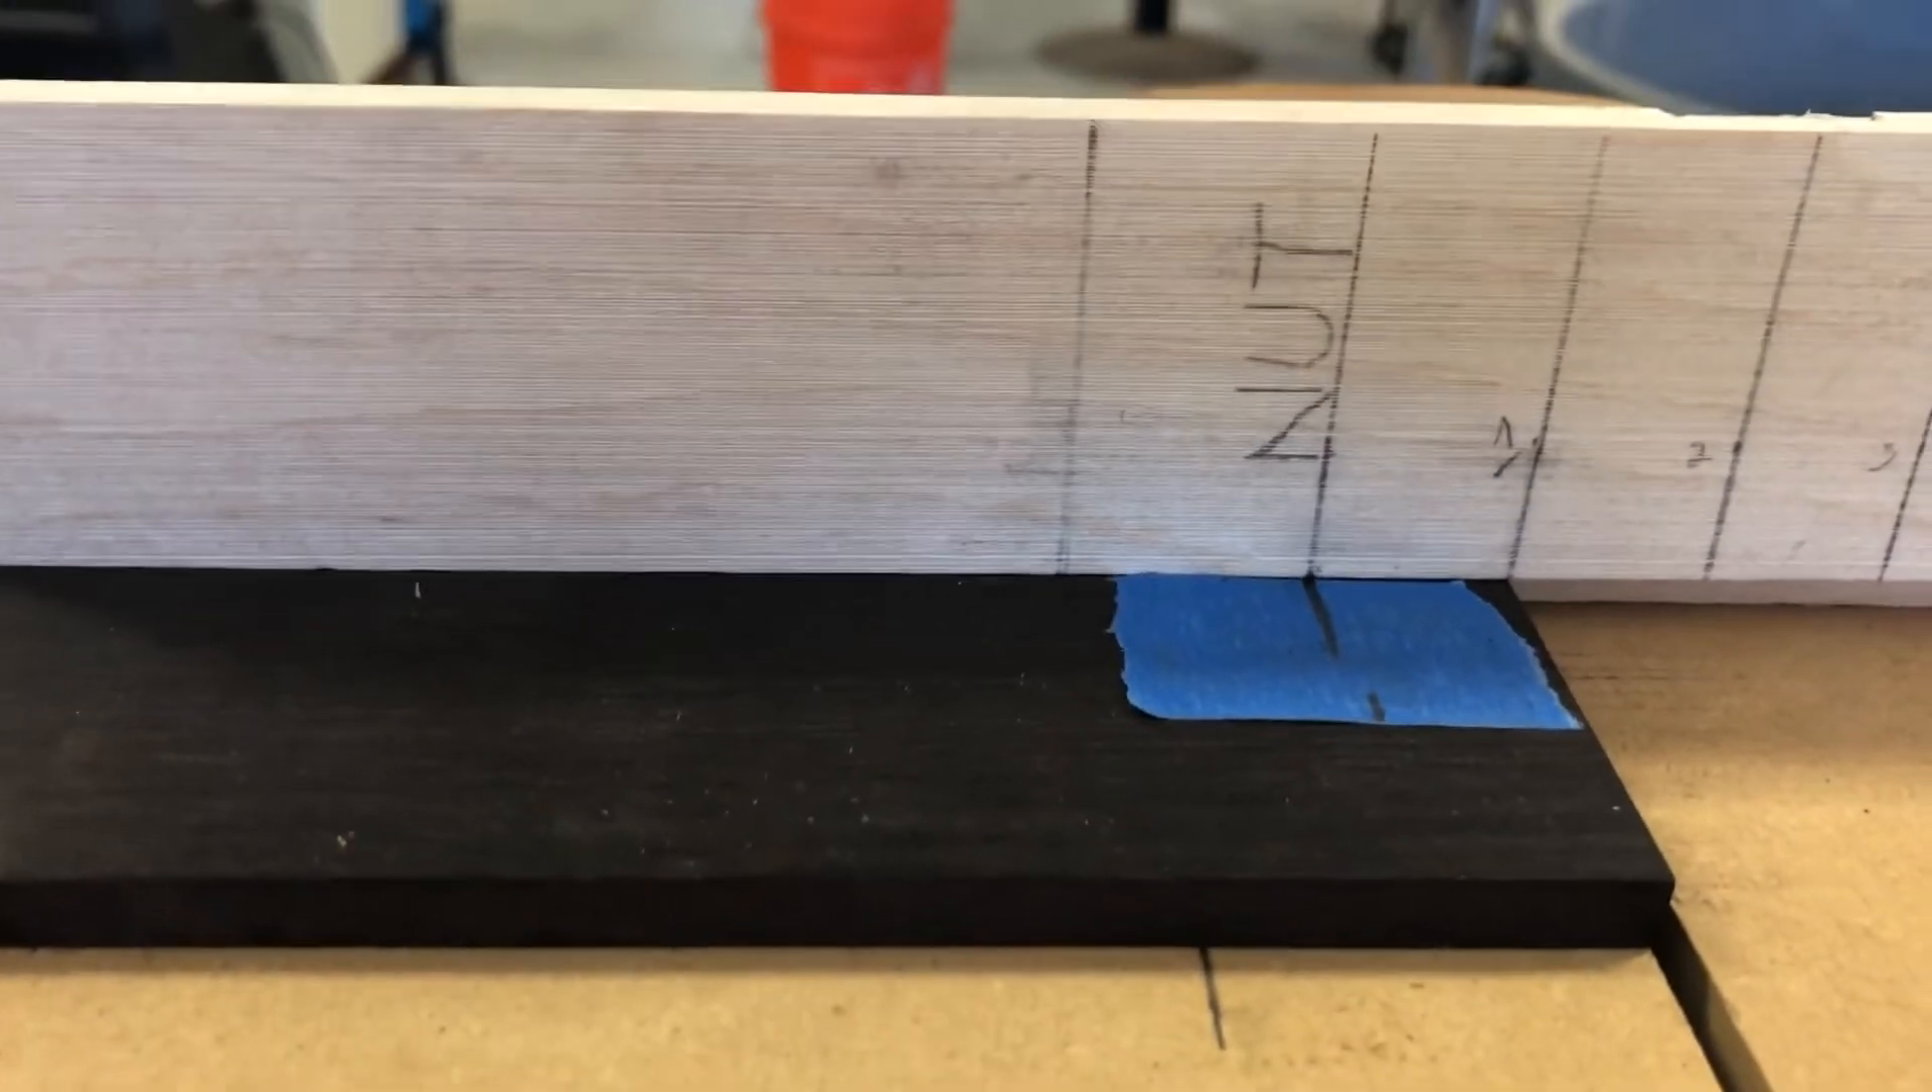I drew those lines that we talked about and I have lined the fret board up with the with where the nut would be.